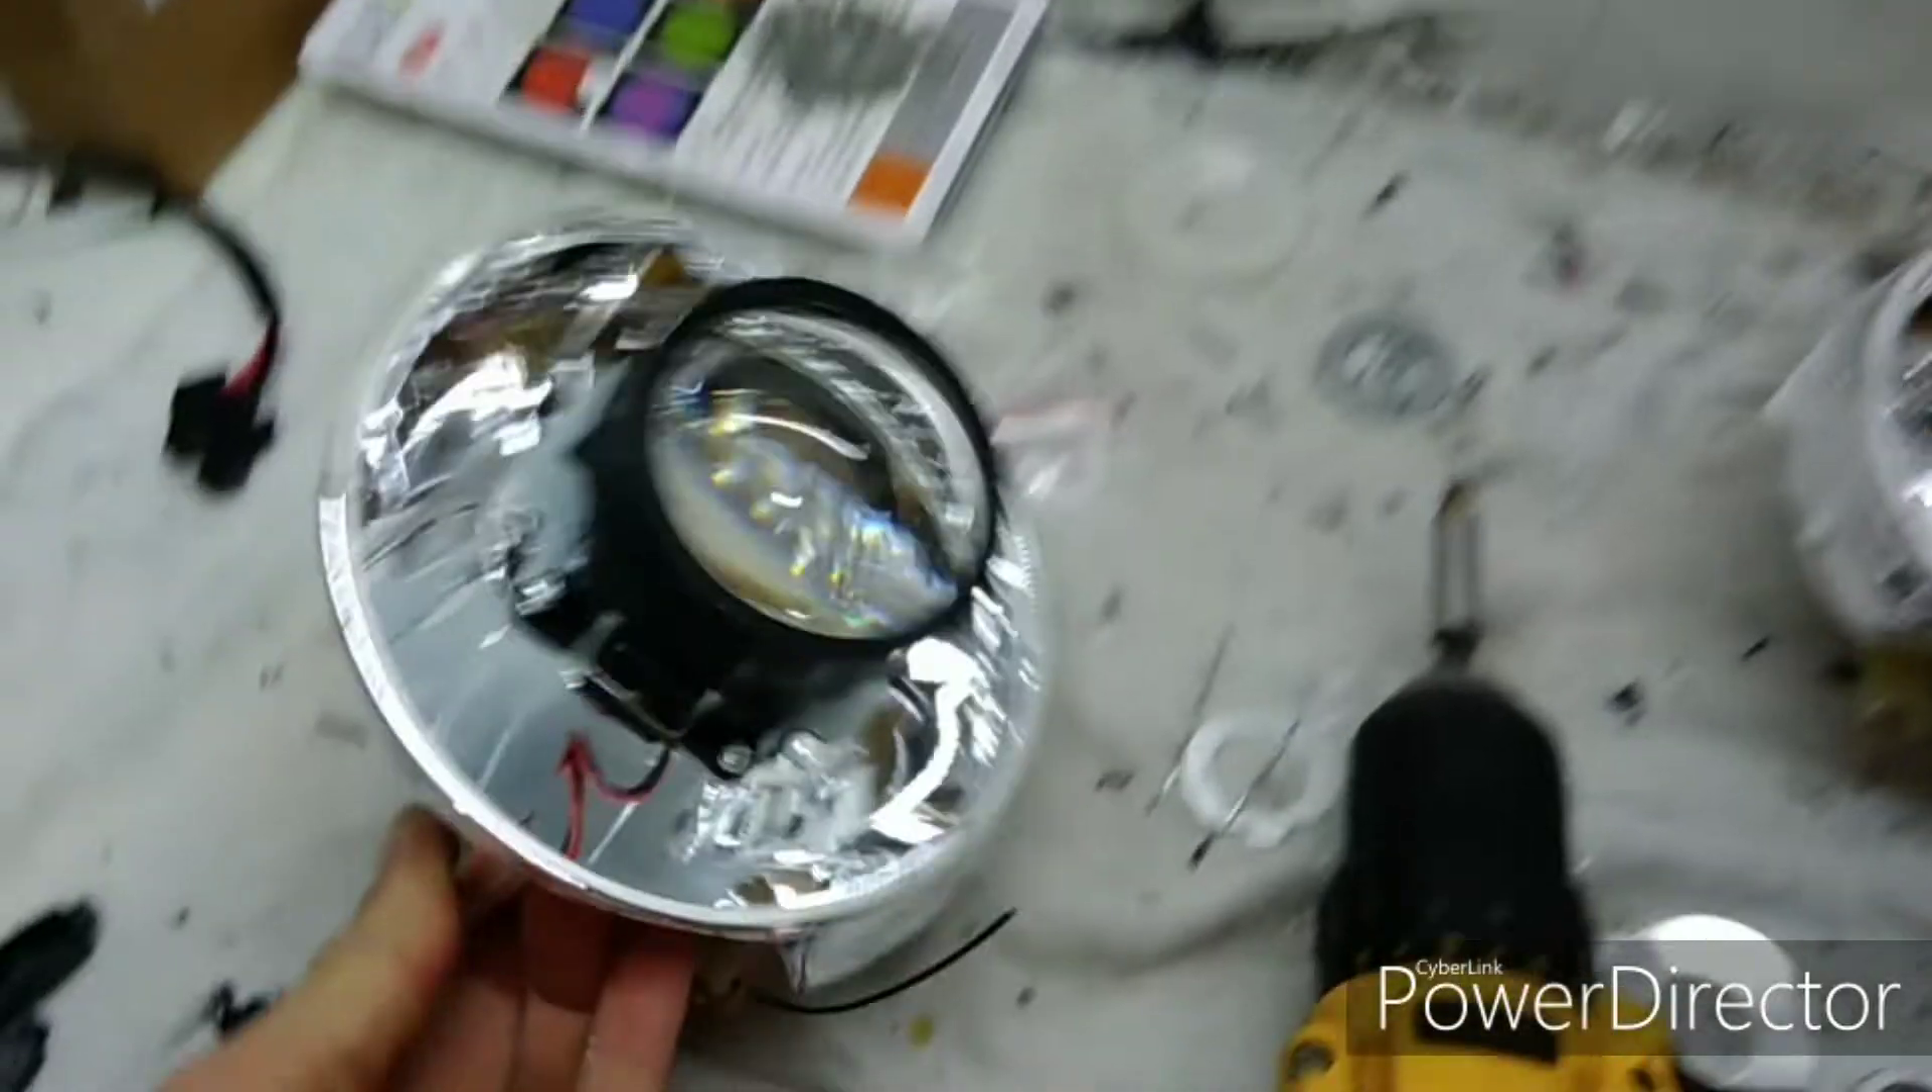O projetor já tá aqui acoplado.